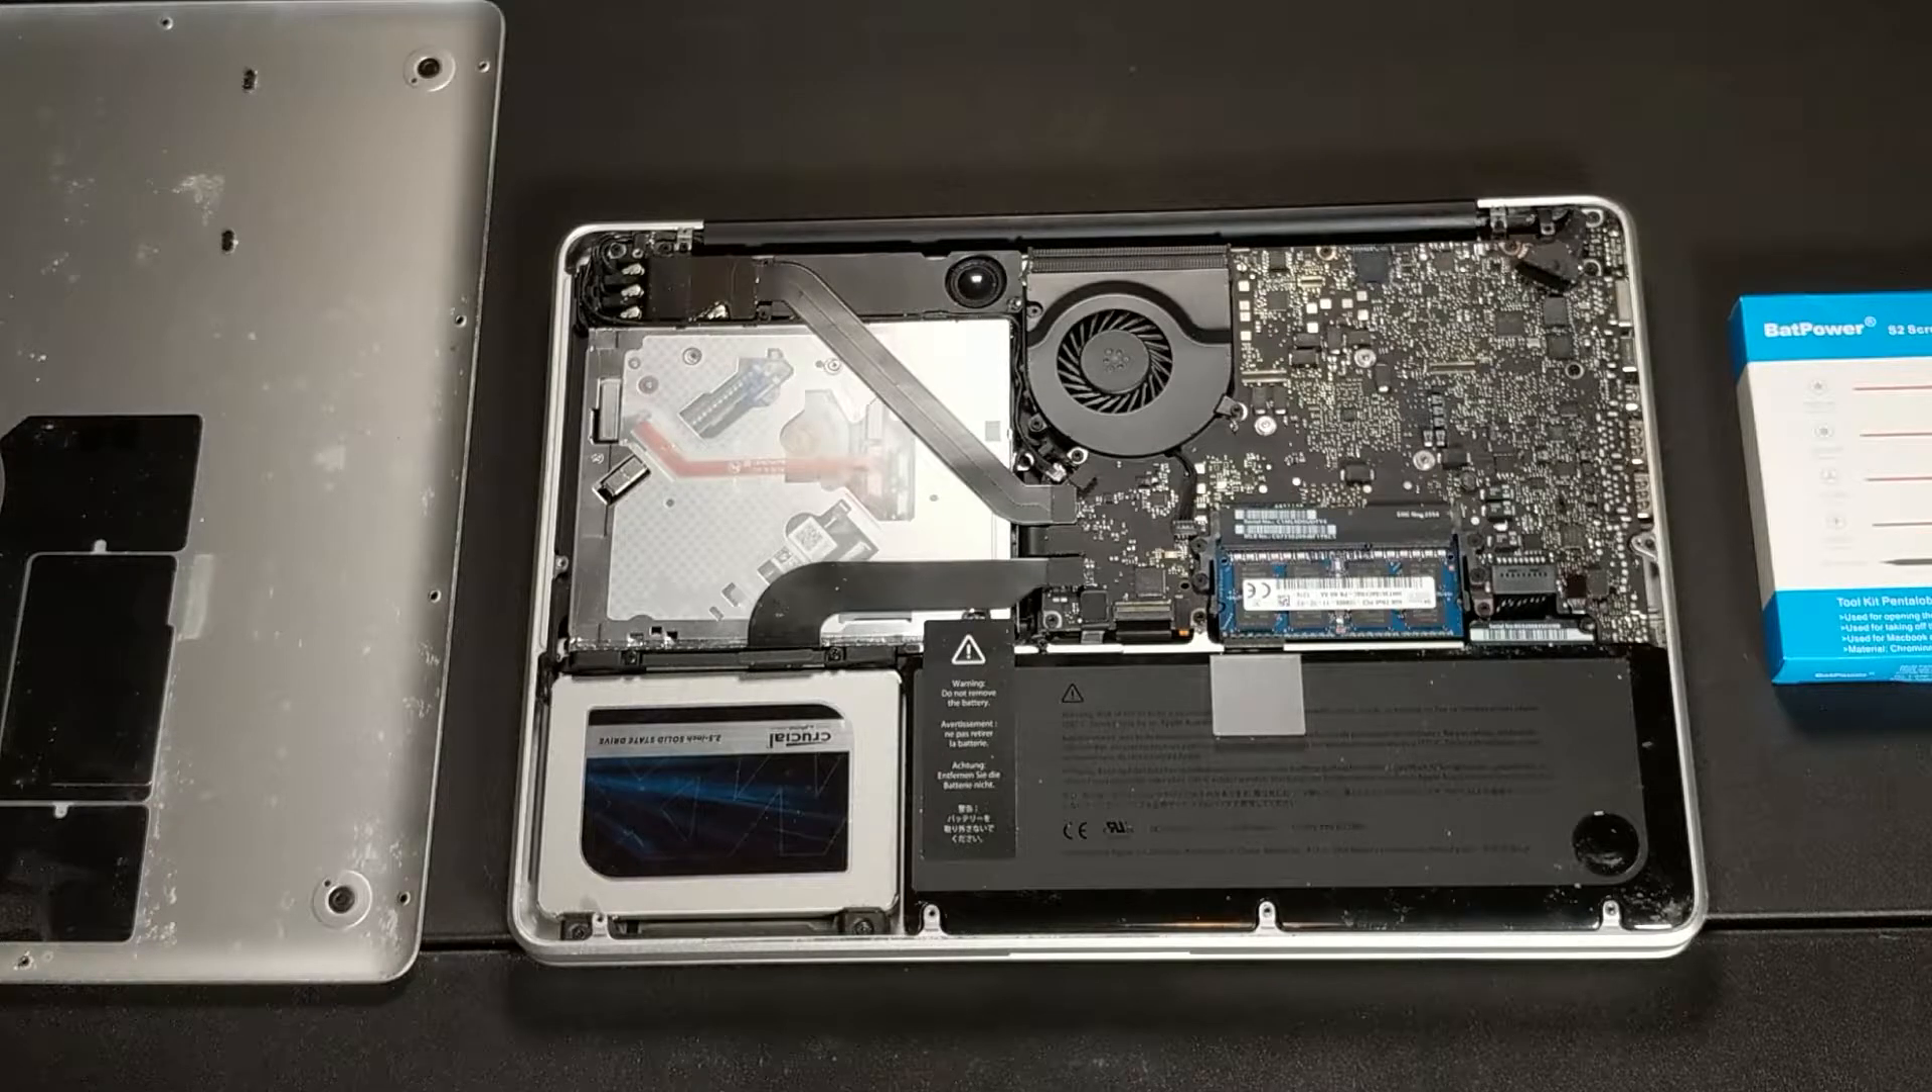We've successfully removed the back case panel to the MacBook Pro, and we actually flipped the MacBook around just so you guys can get a better angle of where the two RAM modules reside.